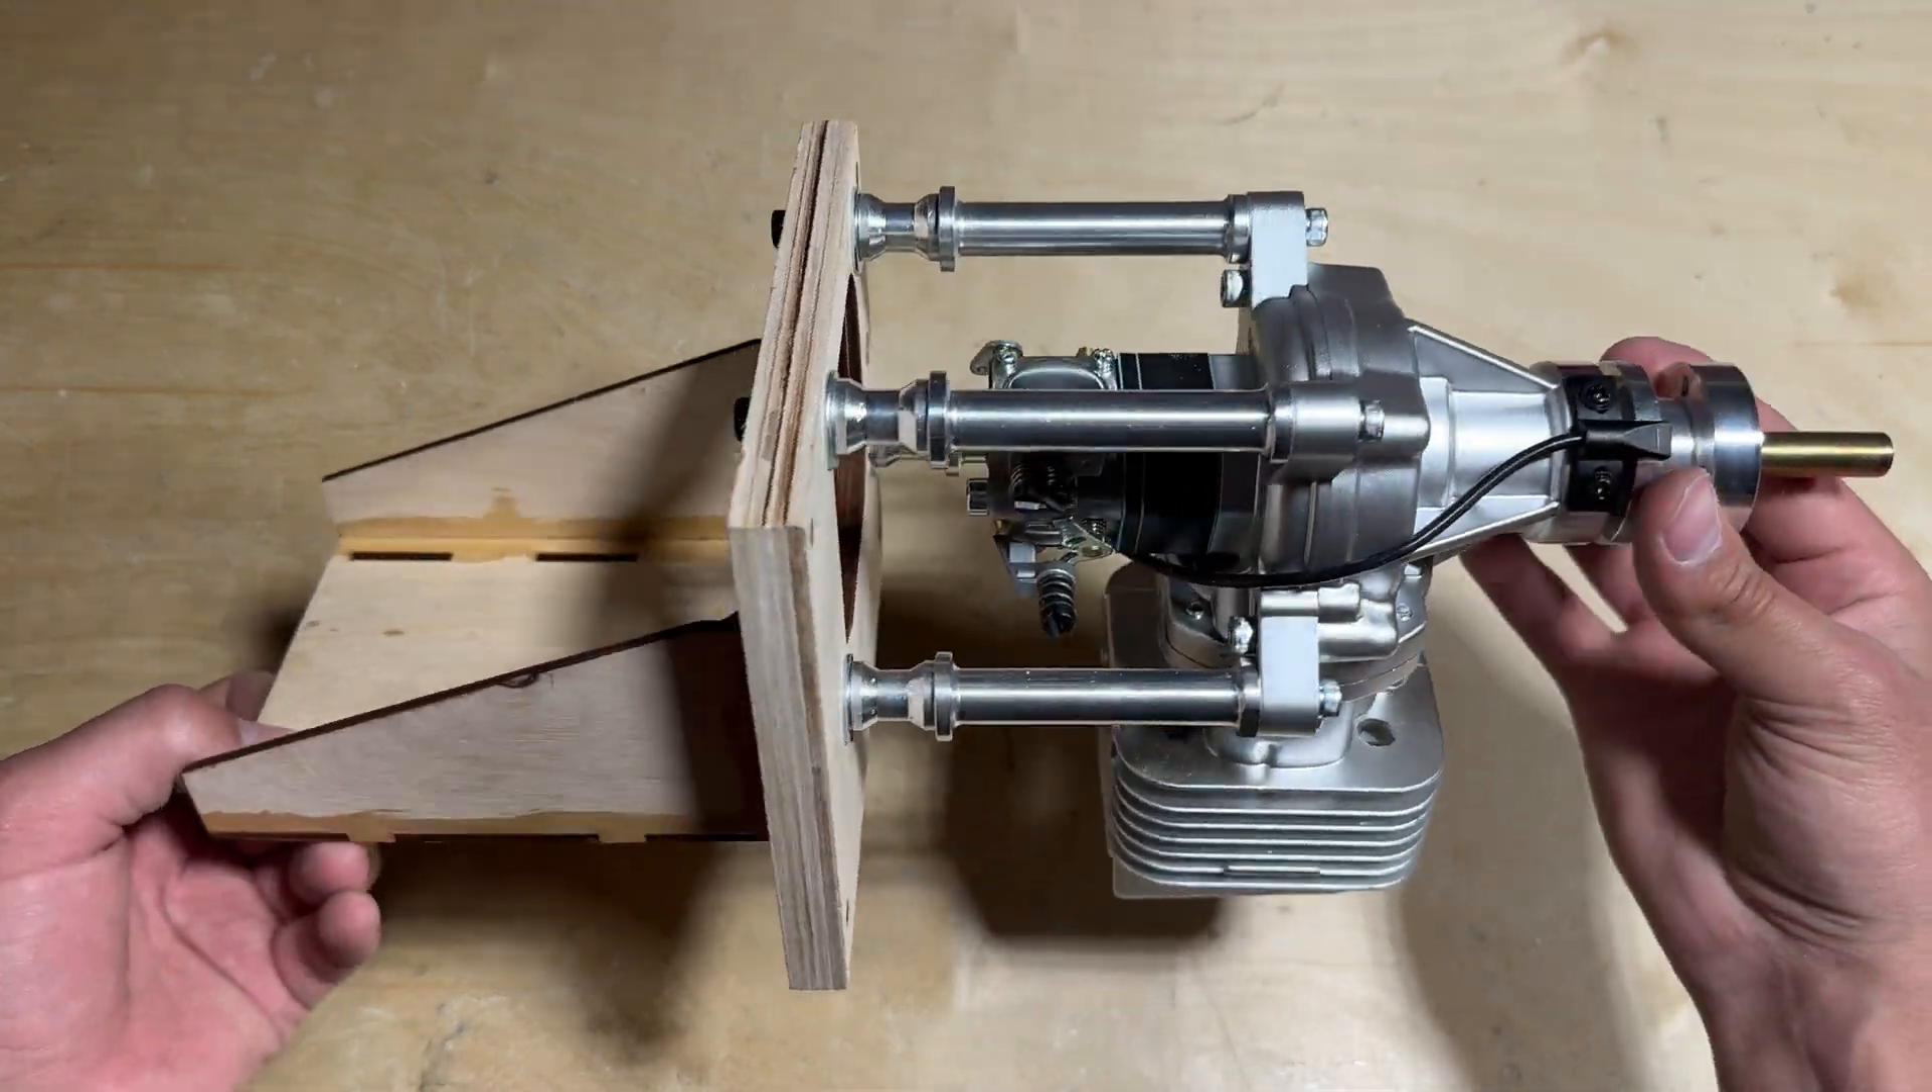So repeating that mounting process with the other three standoffs you can see that the DLE 55 RA is mounted up to the motor mount.